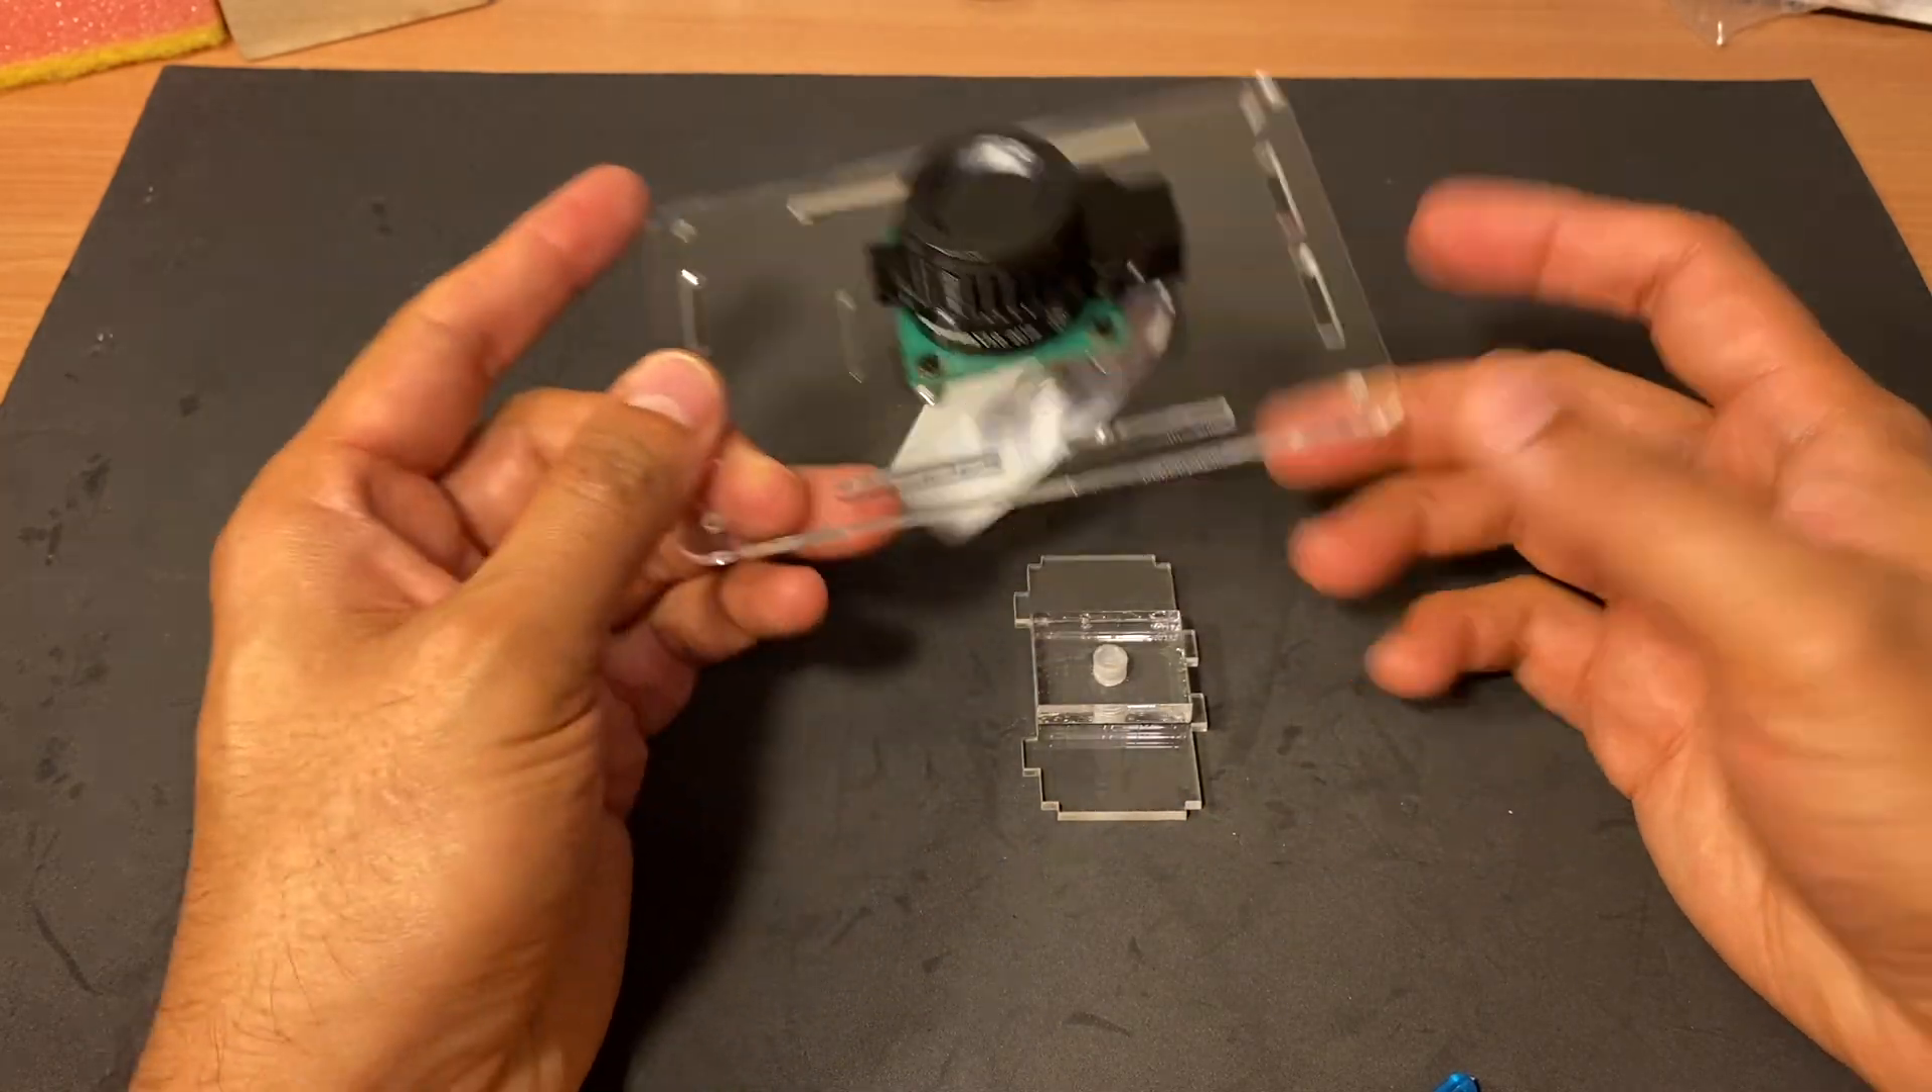So I now have the camera sensor that's mounted on my top plate and now I can go ahead and attach this to one of my protostax enclosures.